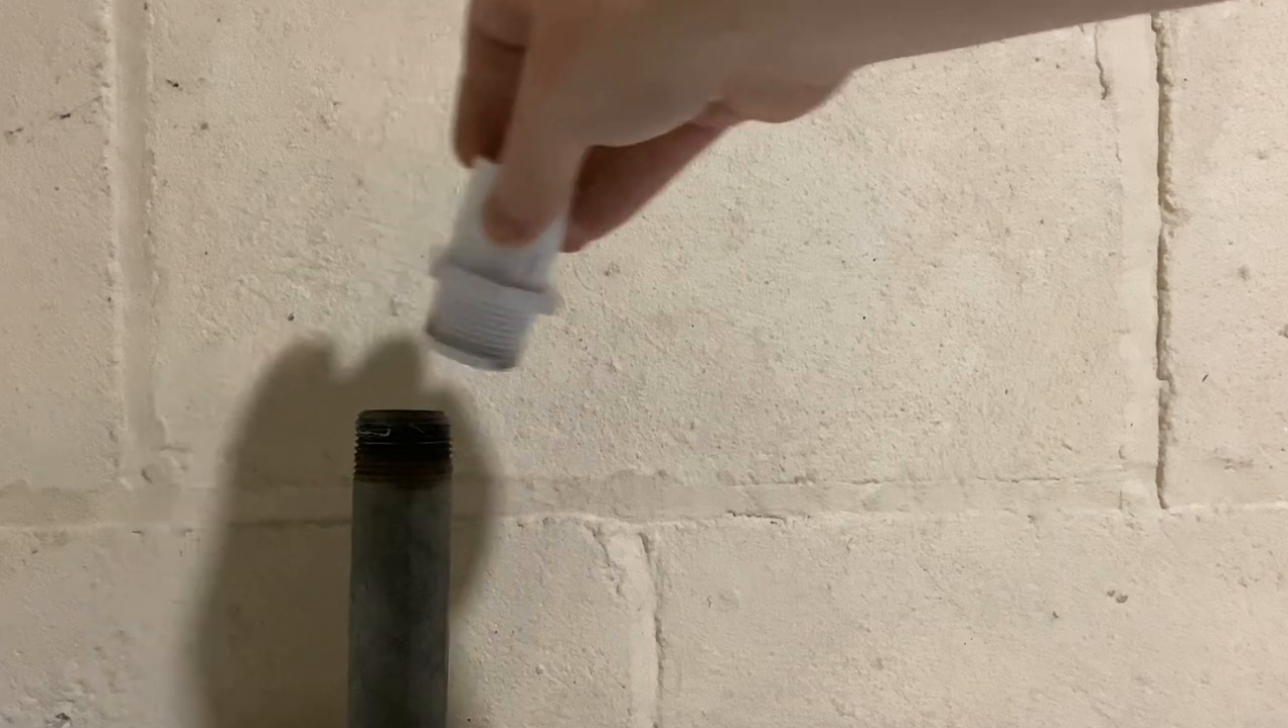Of course, I can't just take these two pieces and screw them together because they're both male threads.